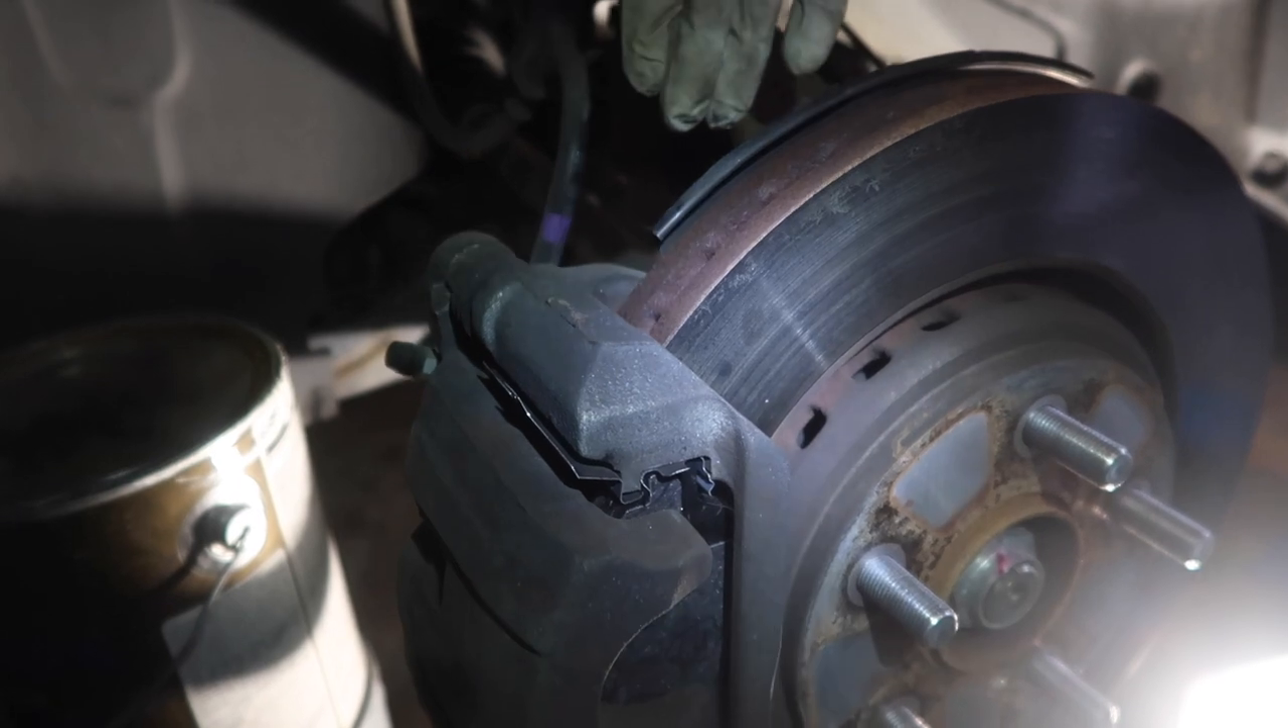All right next so we got the caliper back on definitely check on the torque specs.